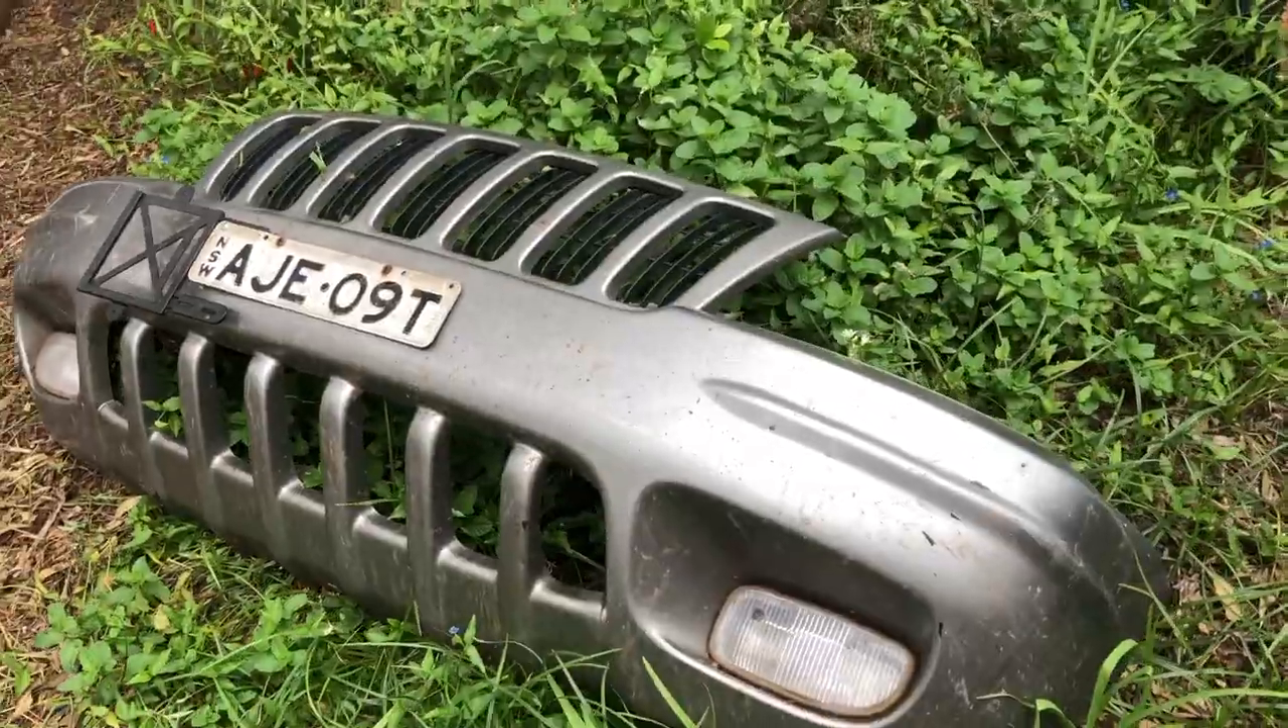Well as you can see I've got the grille off in my model which is a year 2000 limited.